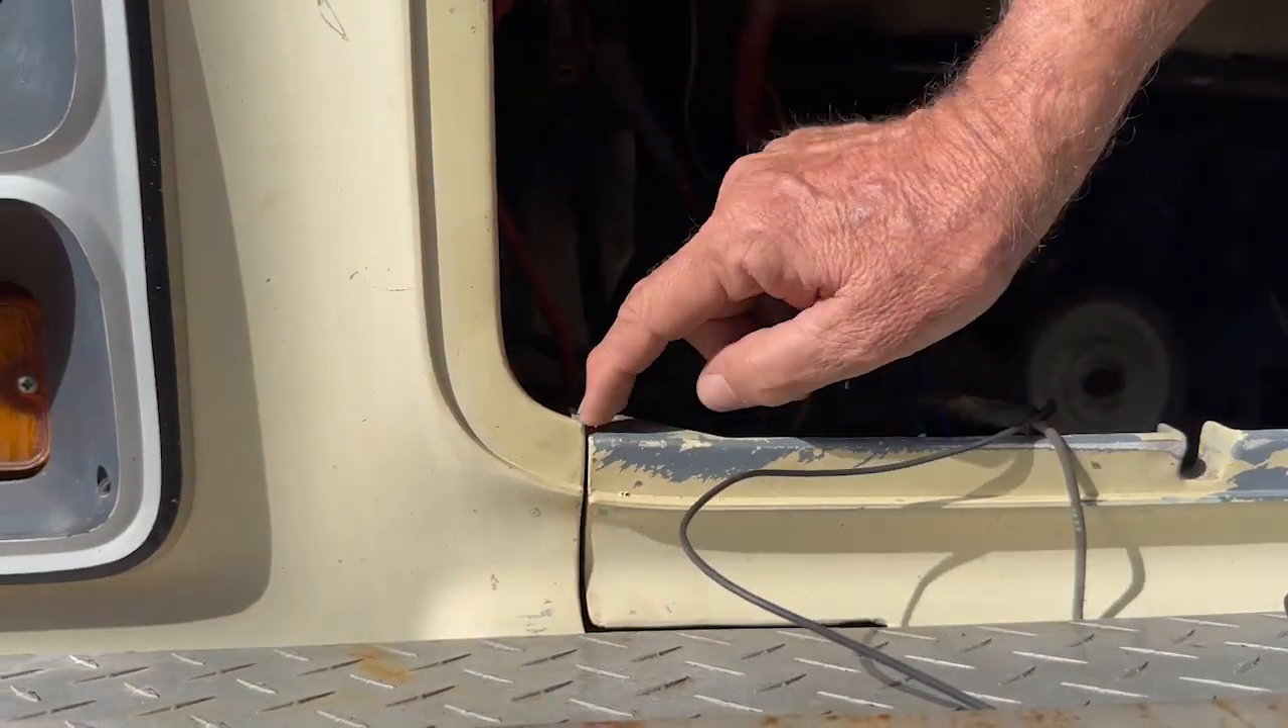Down here, this lower dash valance, this lower grill valance here below the grill, you can see how it's not lined up. Okay, what's happened here is the body has bowed out and I'll guarantee you this thing has chipmunk cheeks on it.